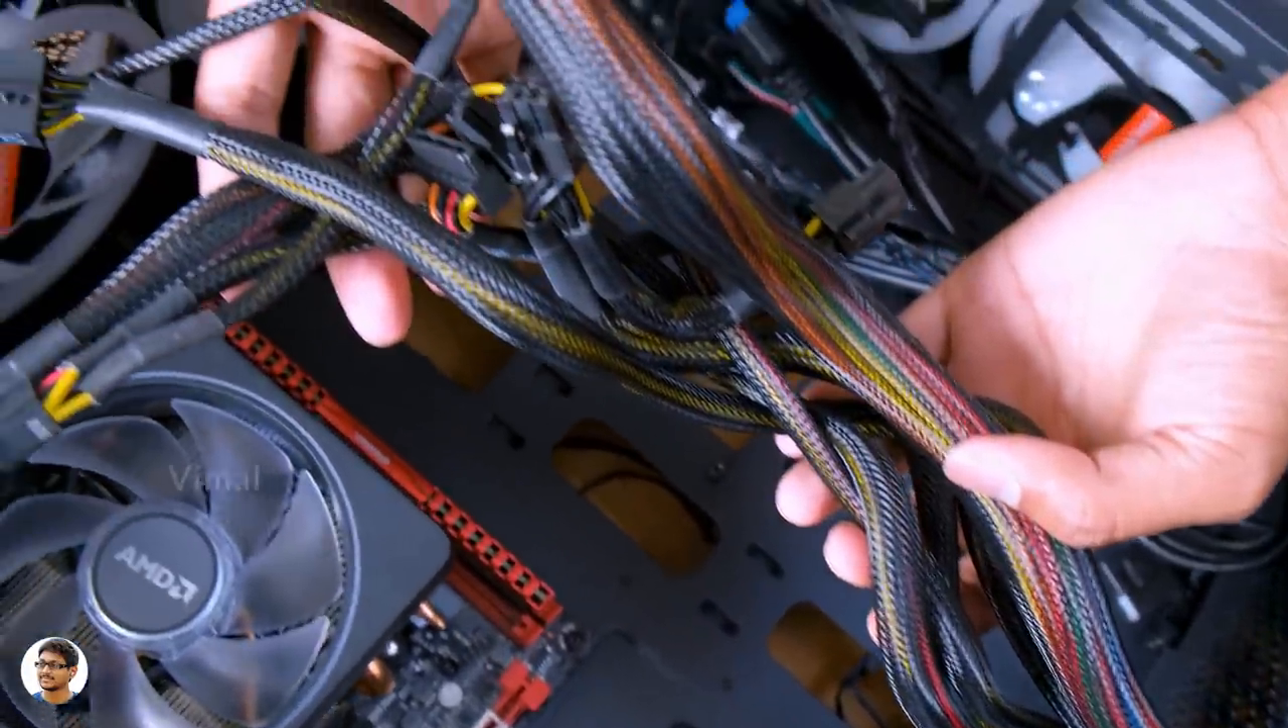Now all that is left to do is connect all the power supply cables to different components present in this cabinet.